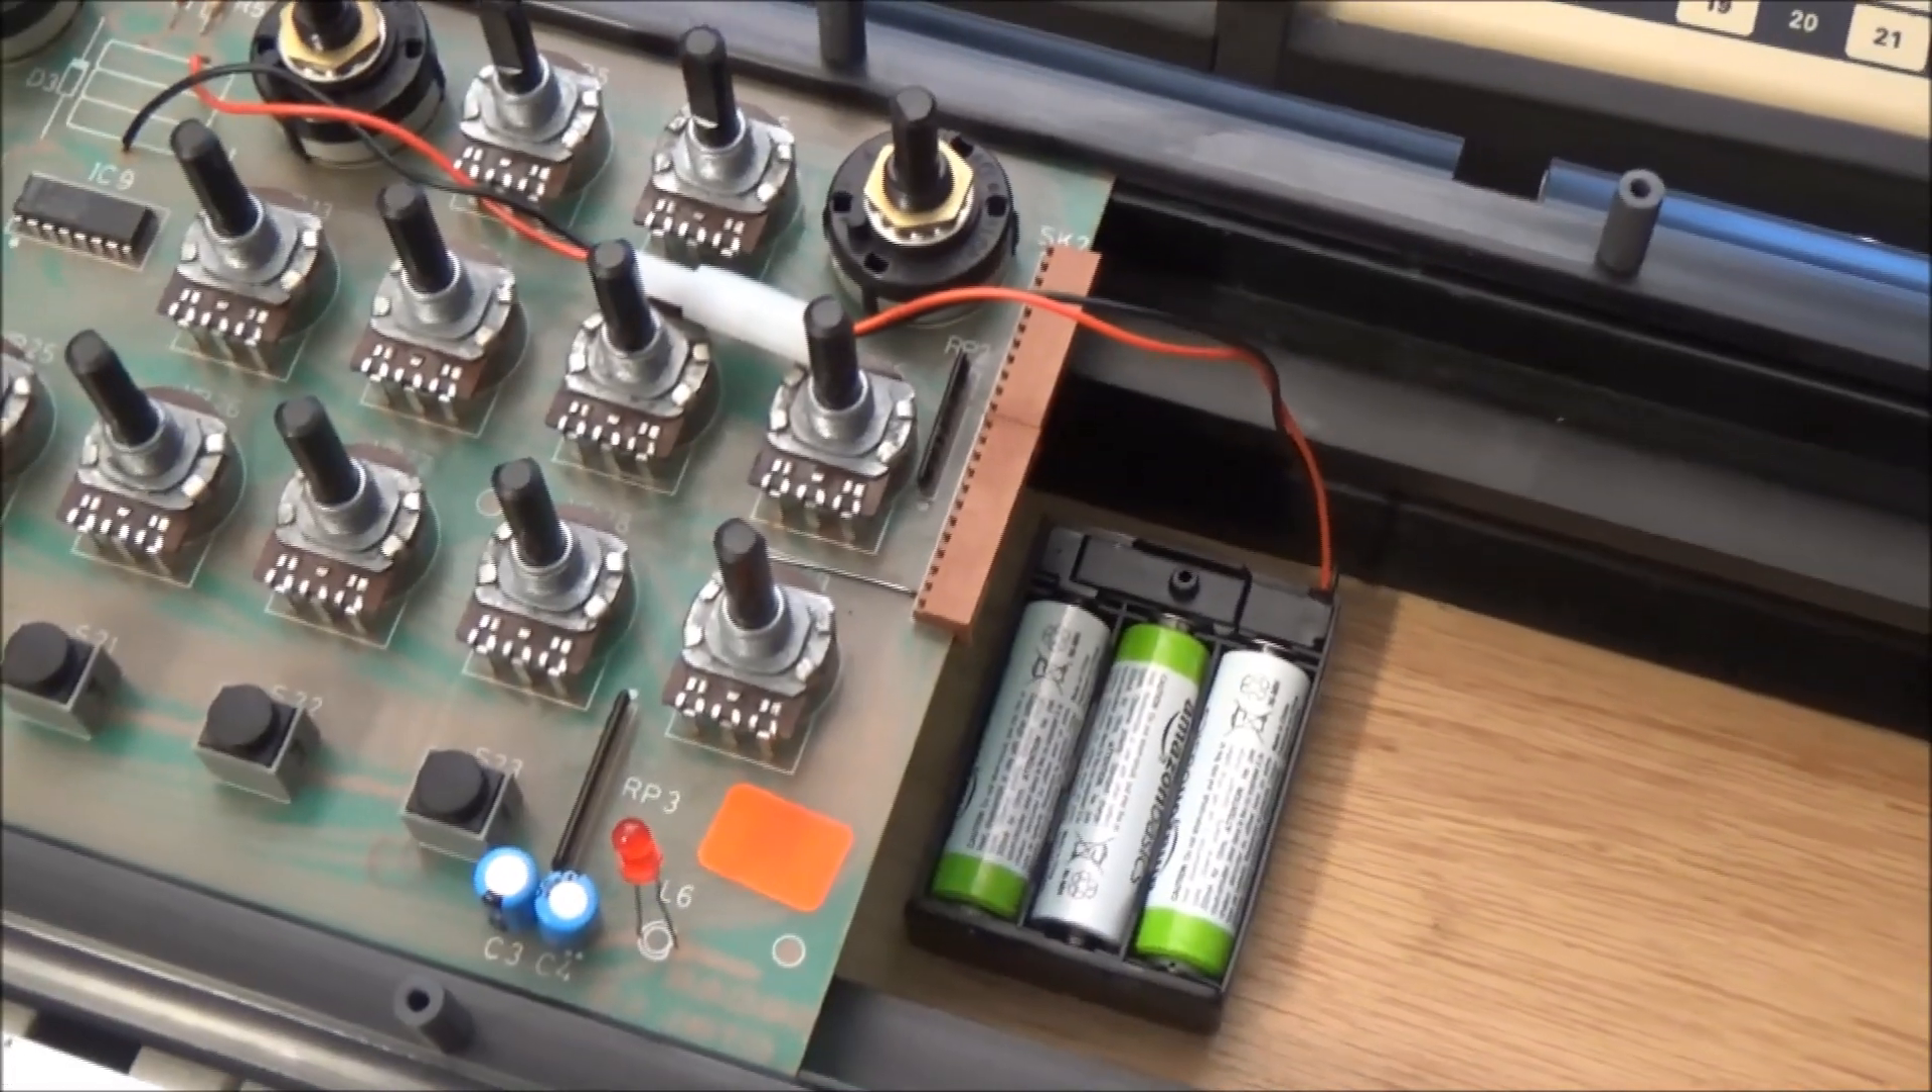What I've done is I've stuck a AA battery holder on the bottom of the case.